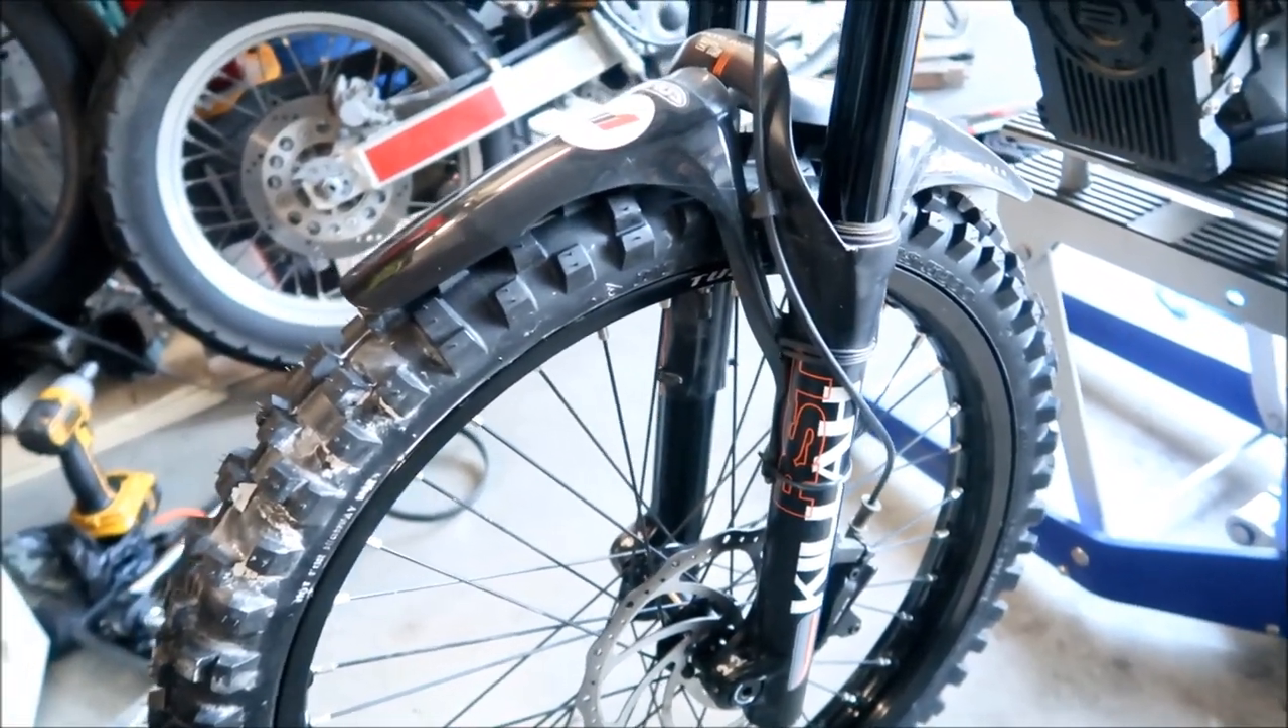Okay i still kind of not happy how close this fender is to the tire too man it's really really close.